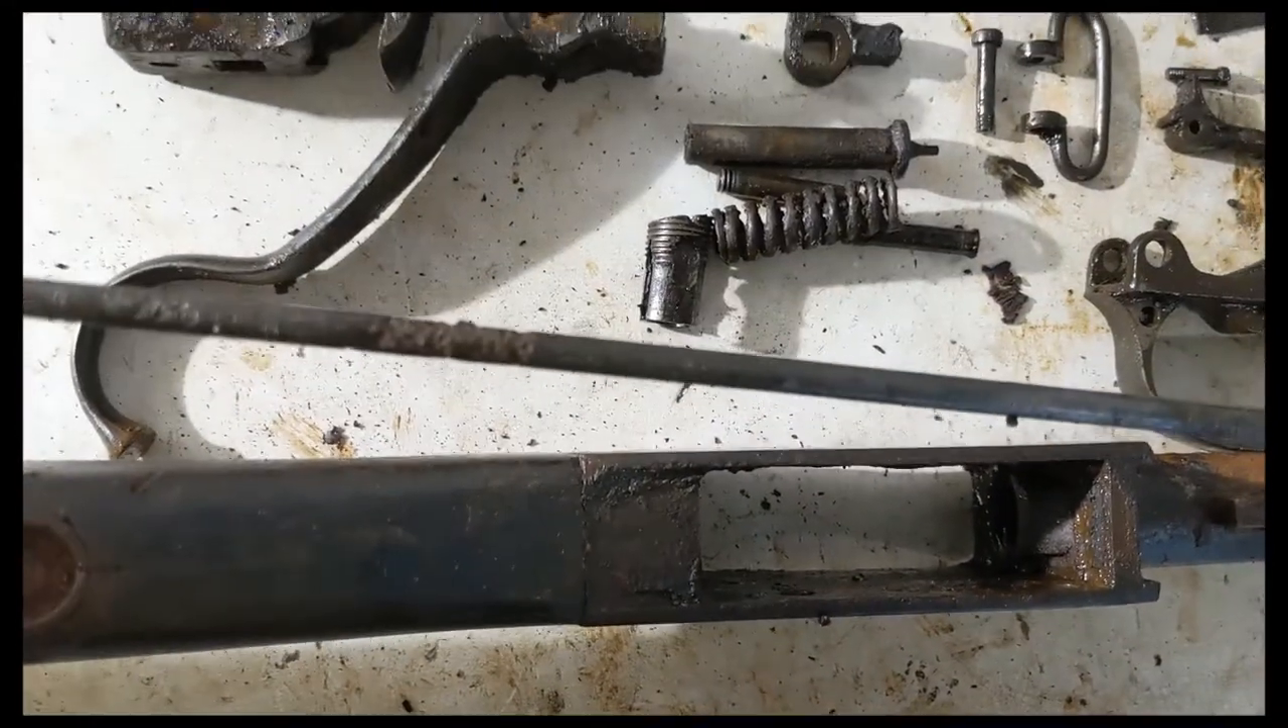I've got the cleaning rod out.